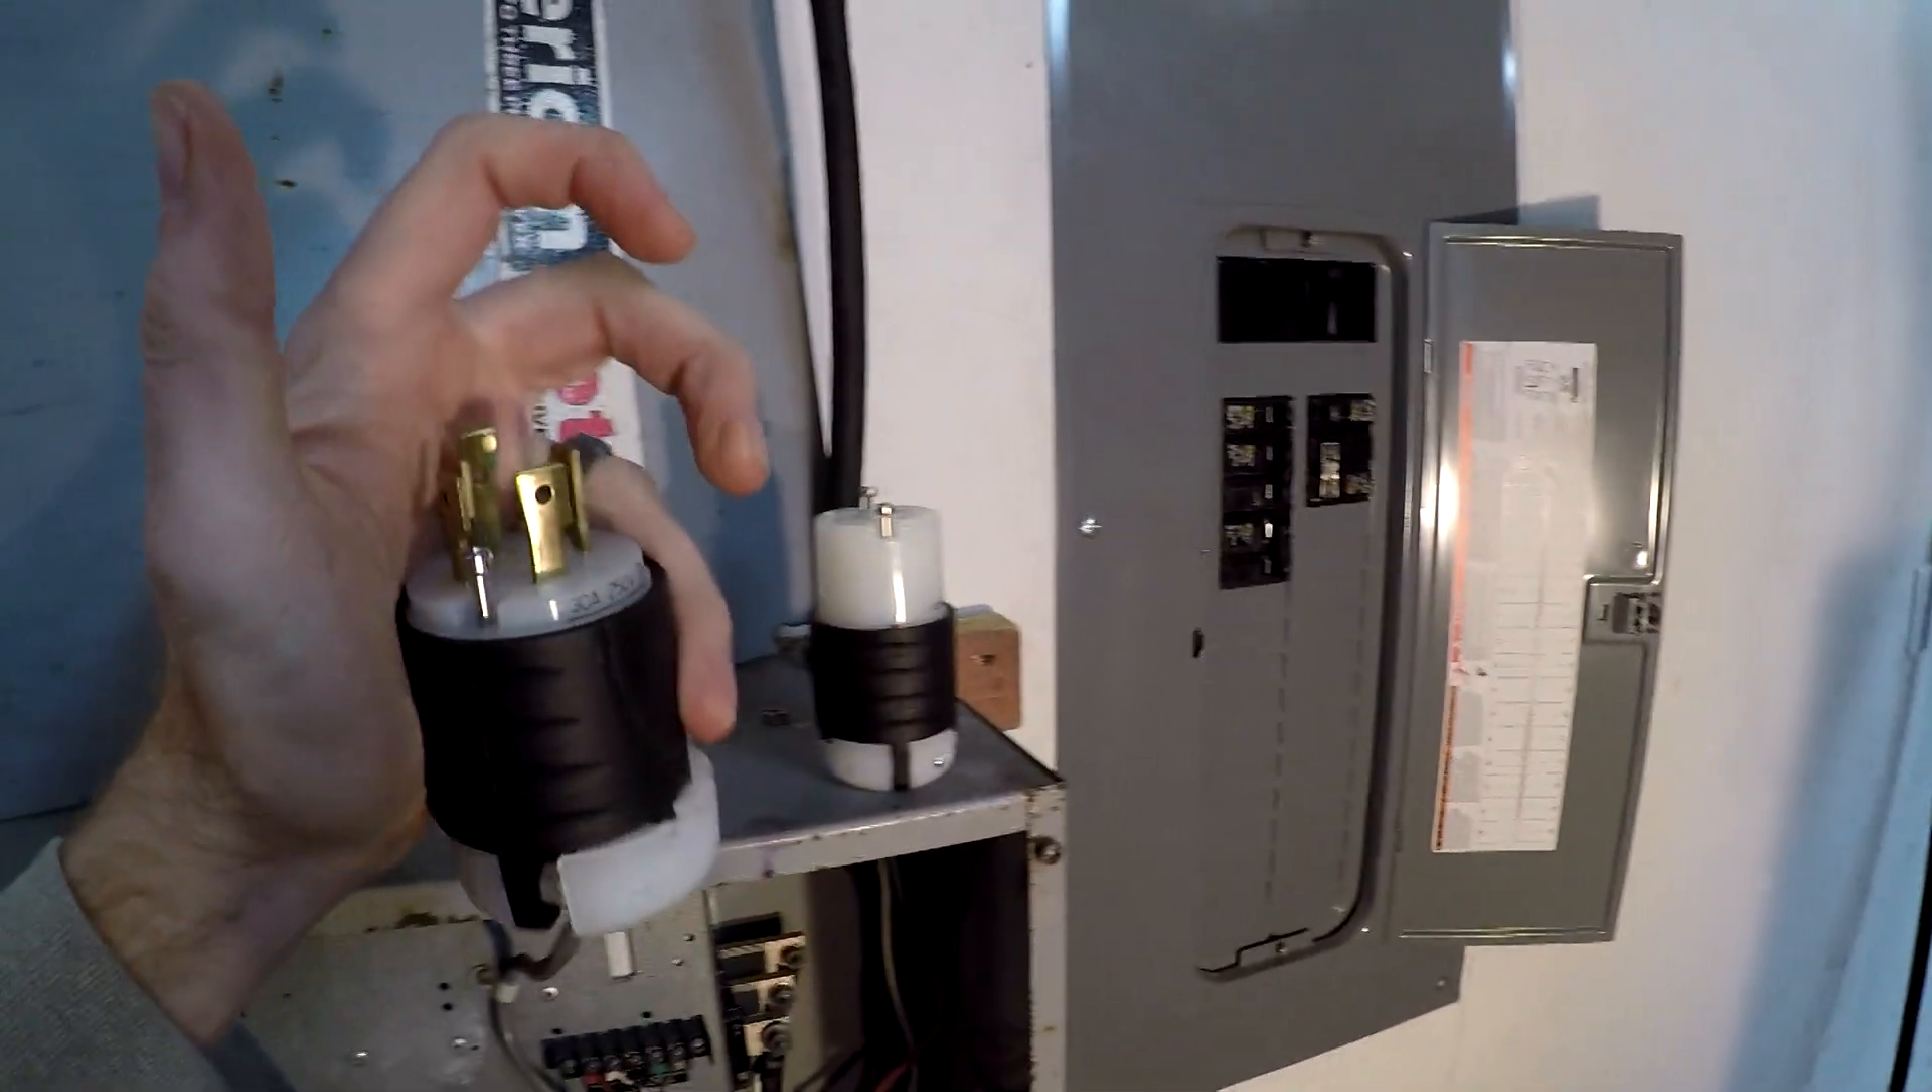I got connectors. I didn't actually hook them up.